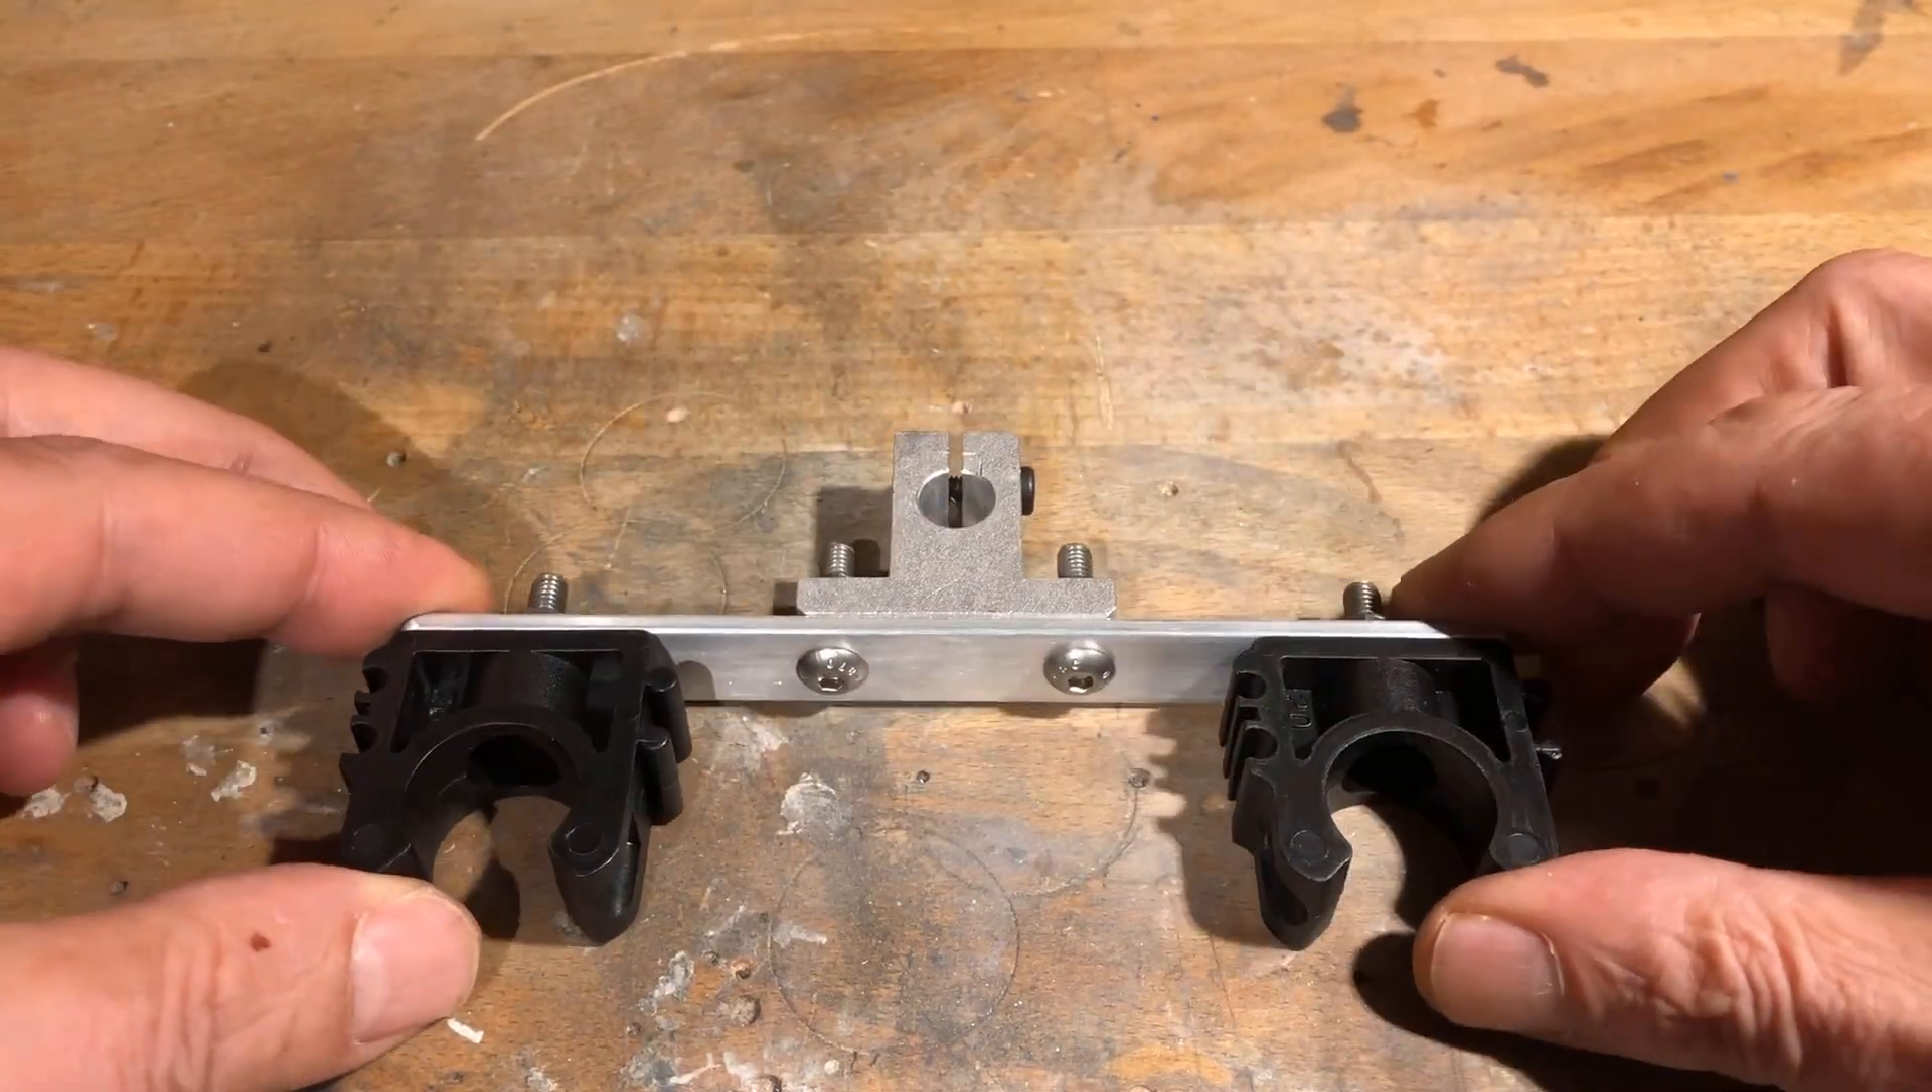And this is what the fully assembled brackets look like.